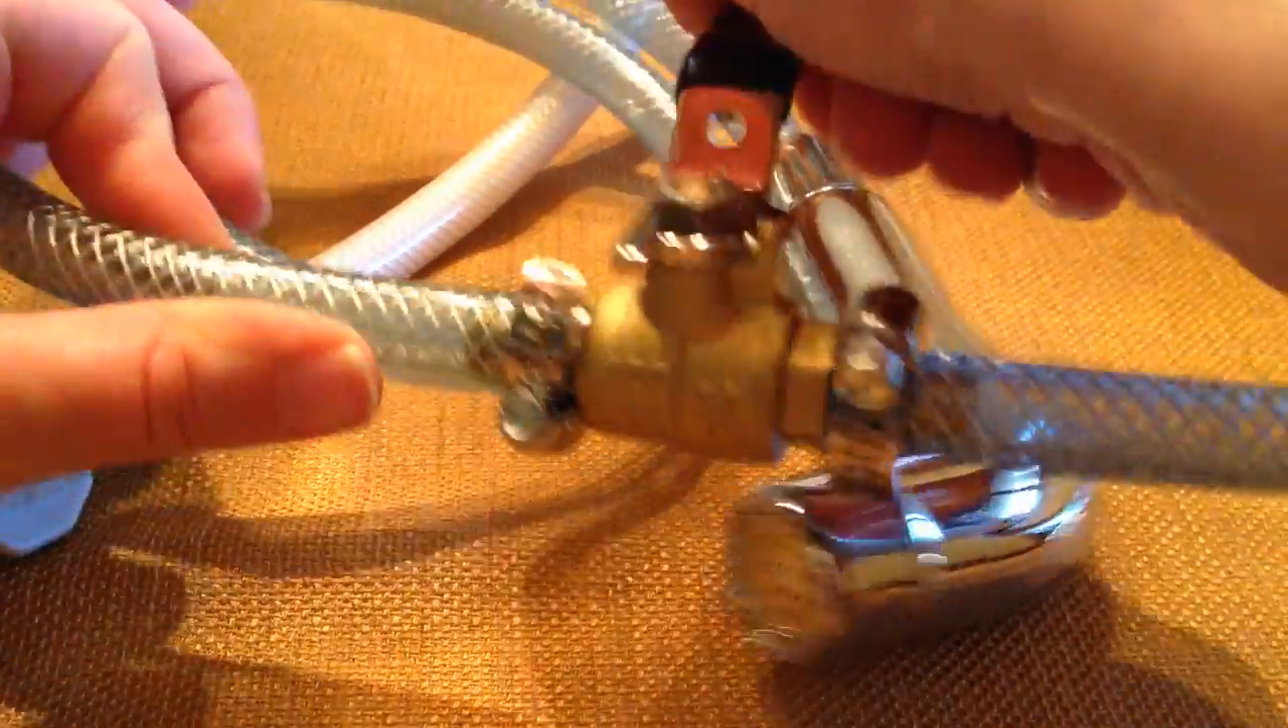Okay so I have attached the ball valve and now I can turn the water on and off and this is how it looks all together.